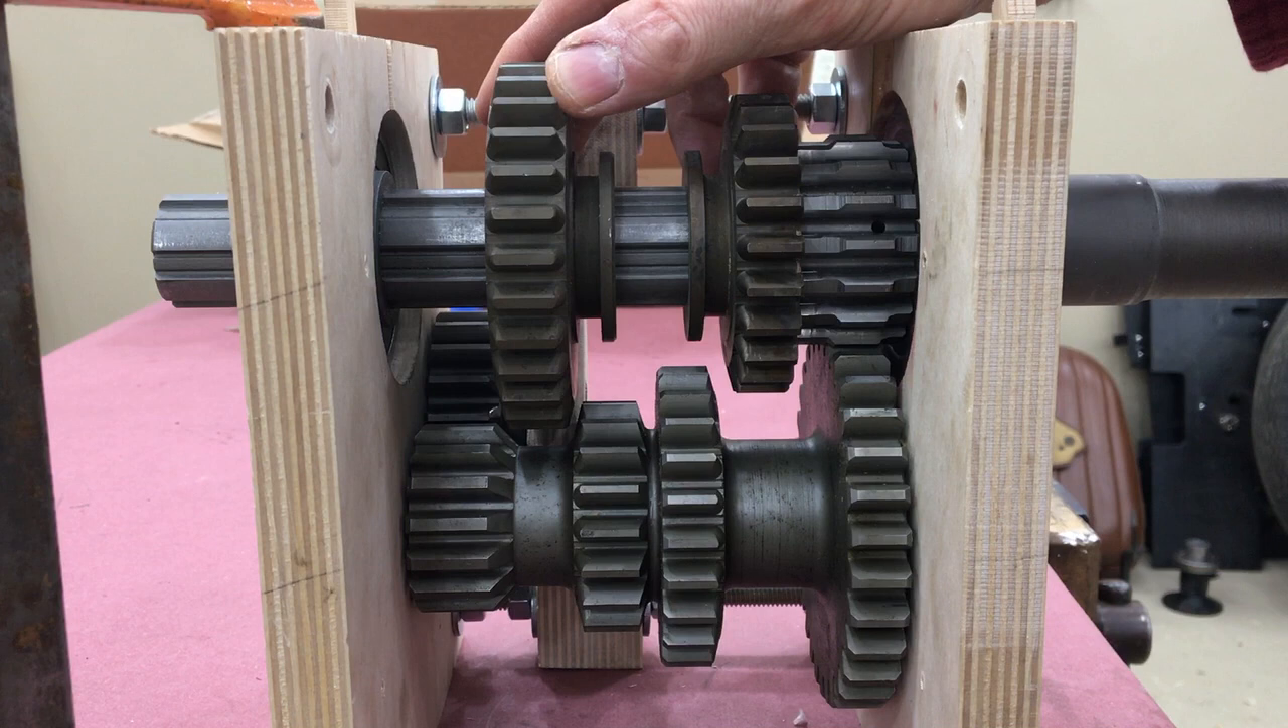We've got the main shaft in and the counter shaft in.